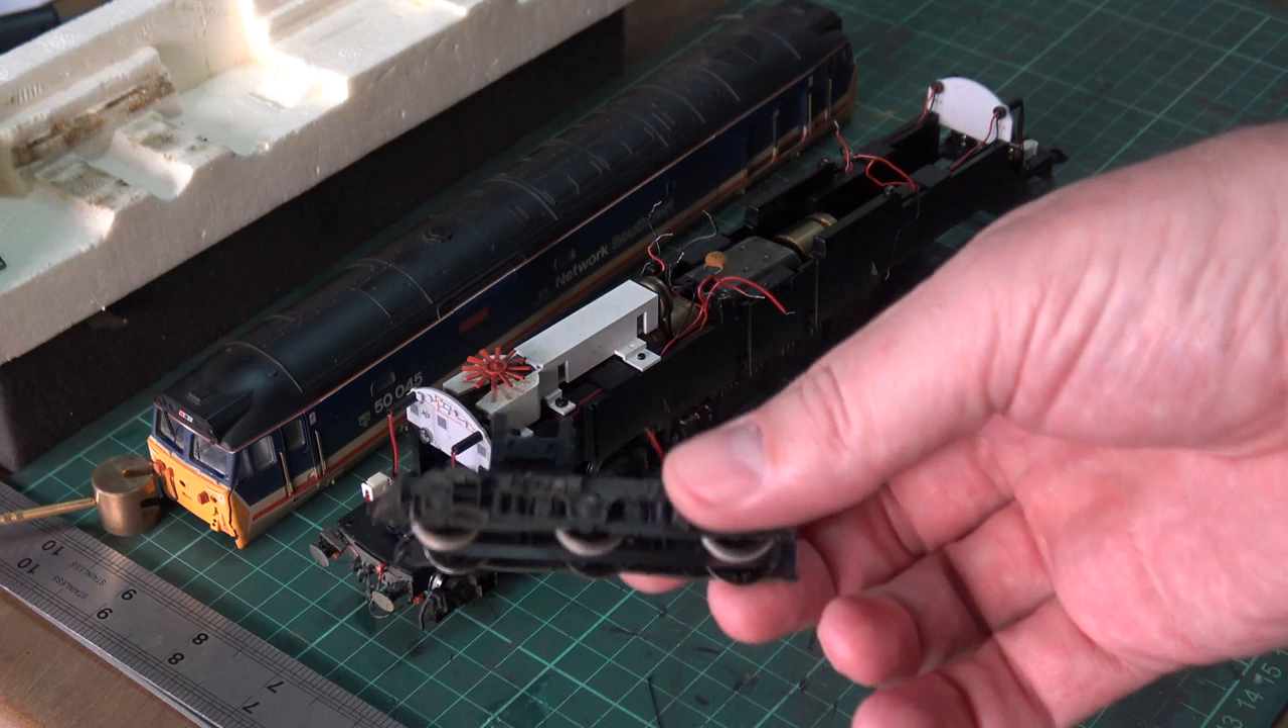This bogey has completely been removed.